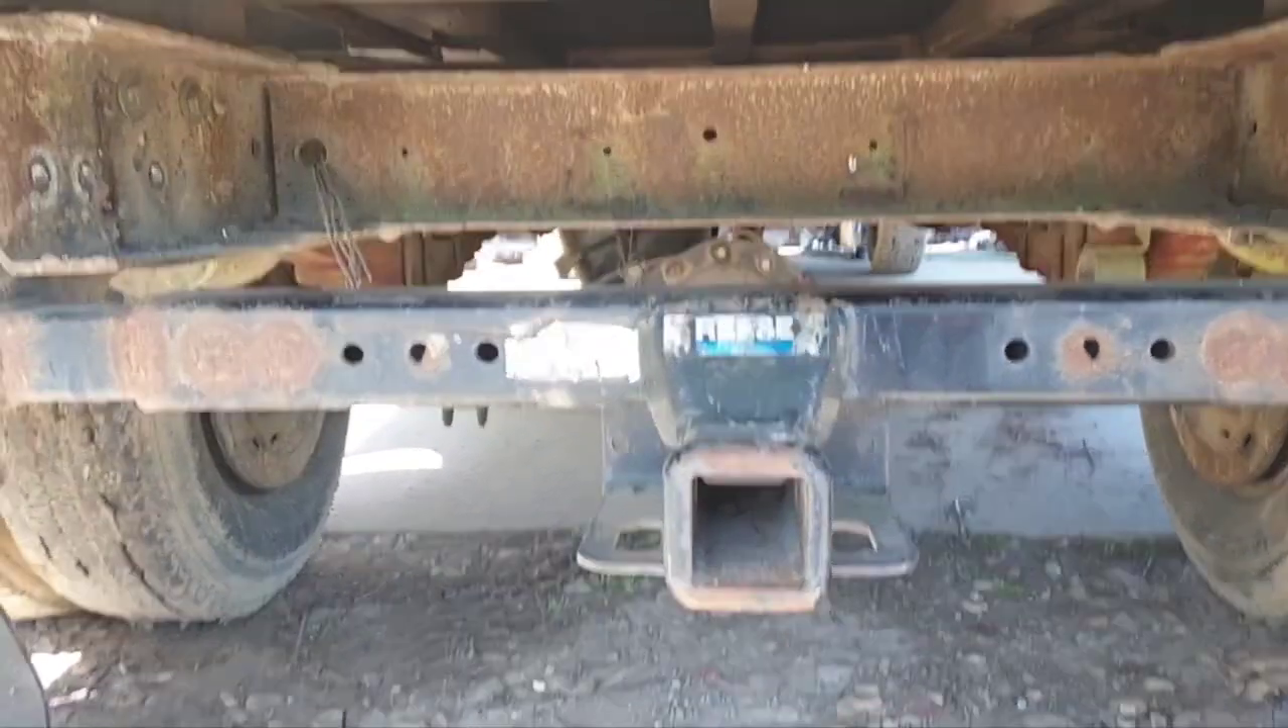I've still got to Delete what's left of that Reese receiver hitch right there.